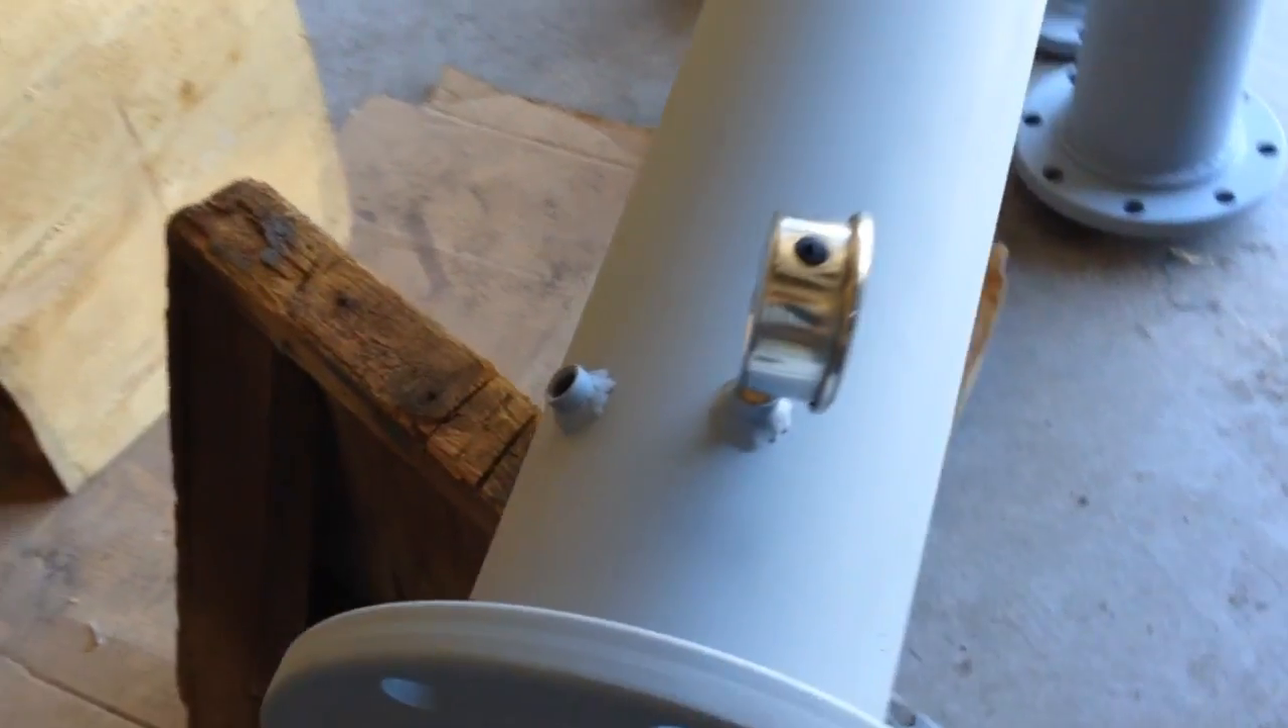We installed two quarter inch fittings for pressure gauges, one mechanical and one which will be digital.